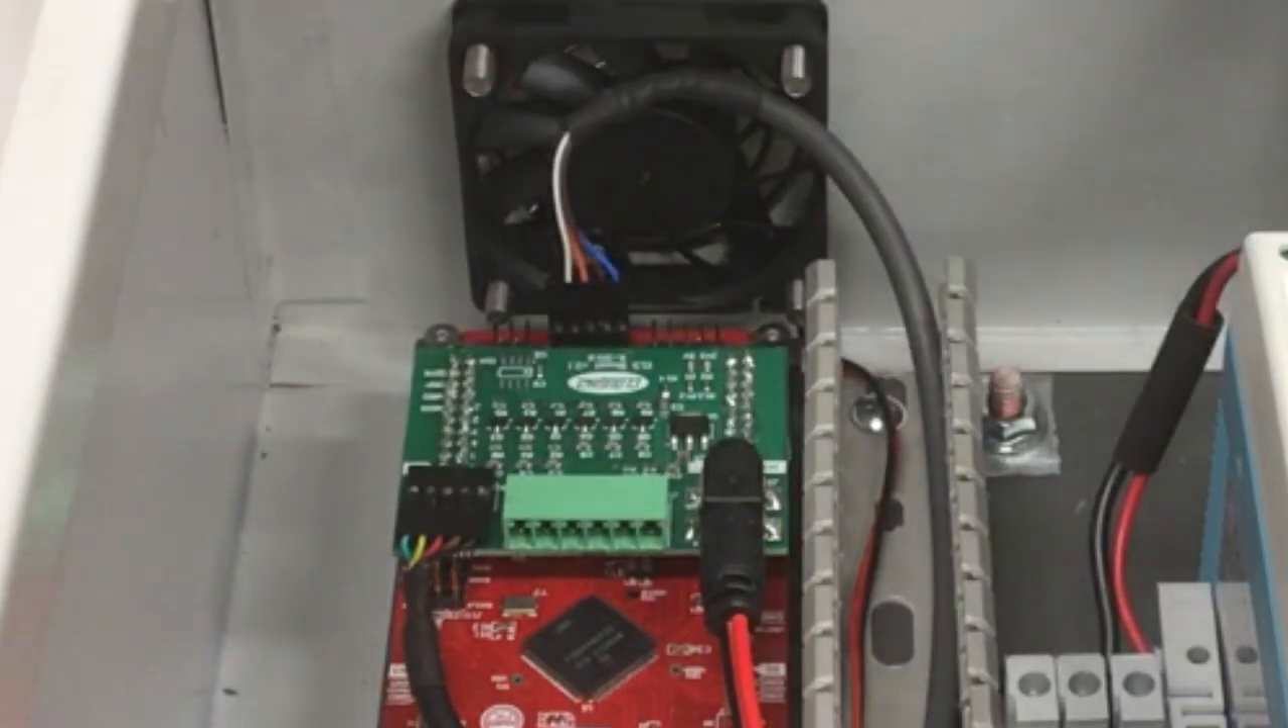We've got the fan mounted up and then we've got the those wires routed and some of the soldering and connections done down here.